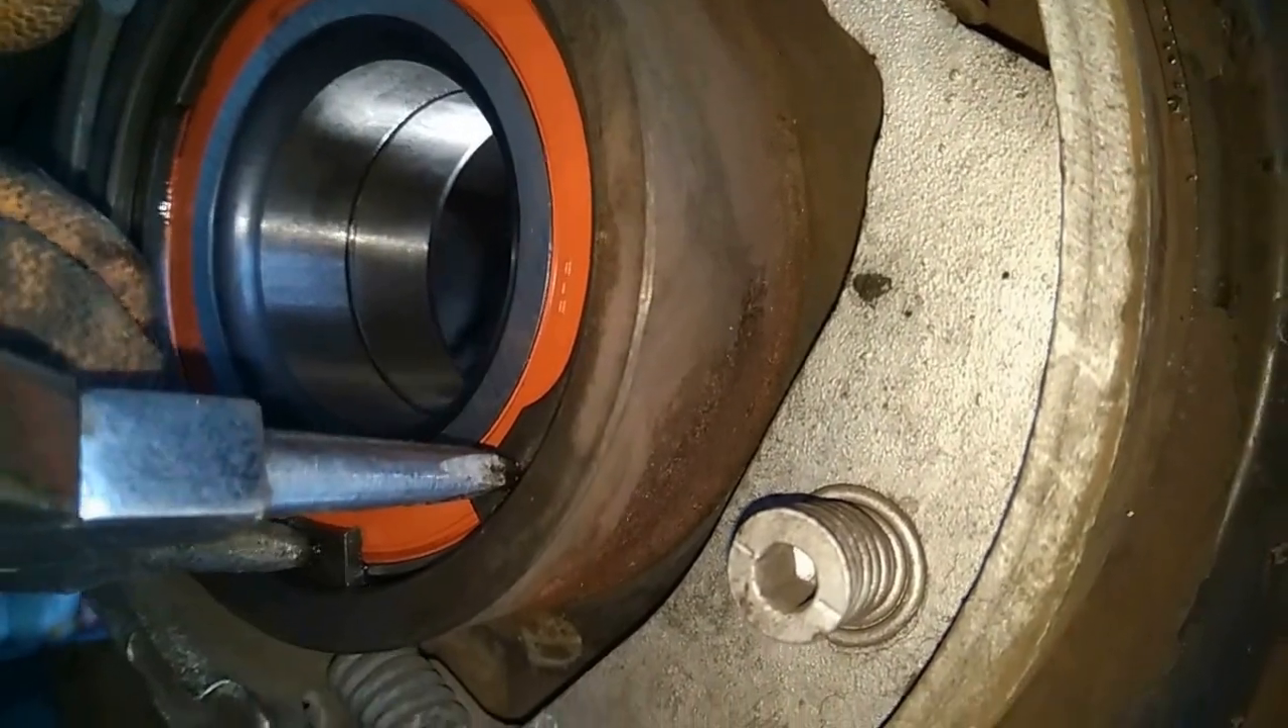Вот видите мы установили новый подшипник теперь обязательно не забудьте ставить скобу.